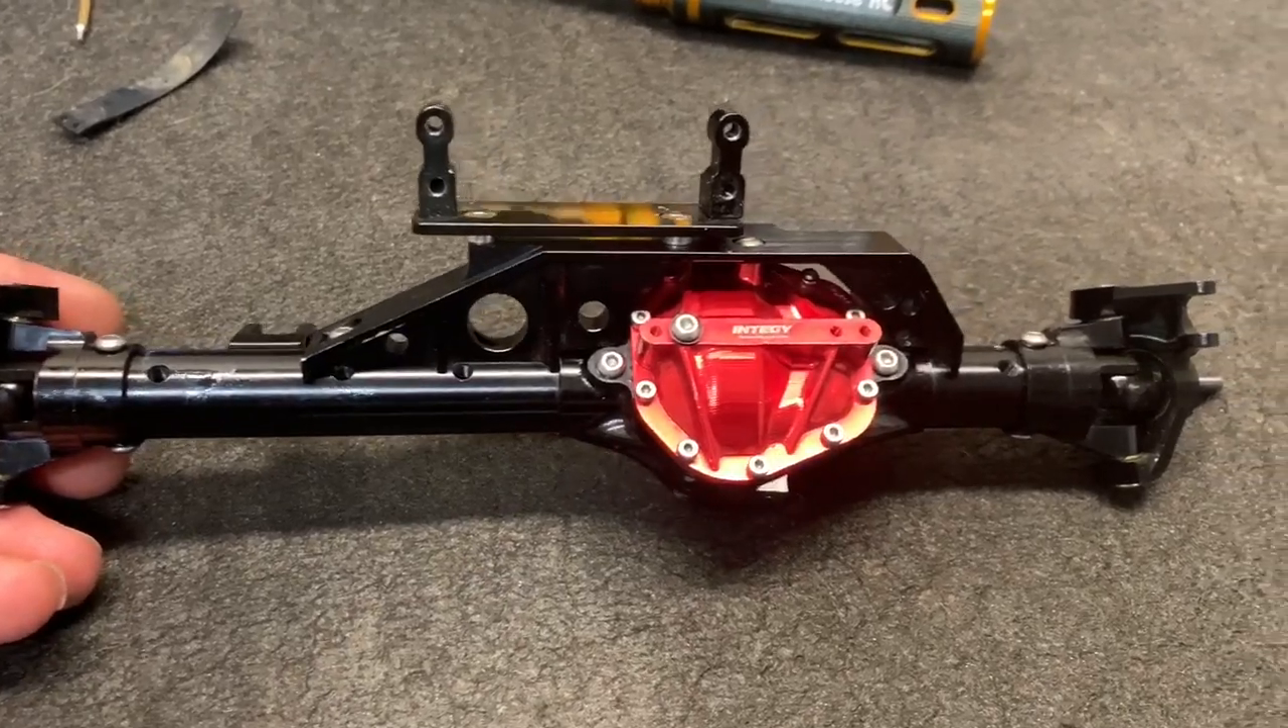The front axle is together and it looks nice and beefy.